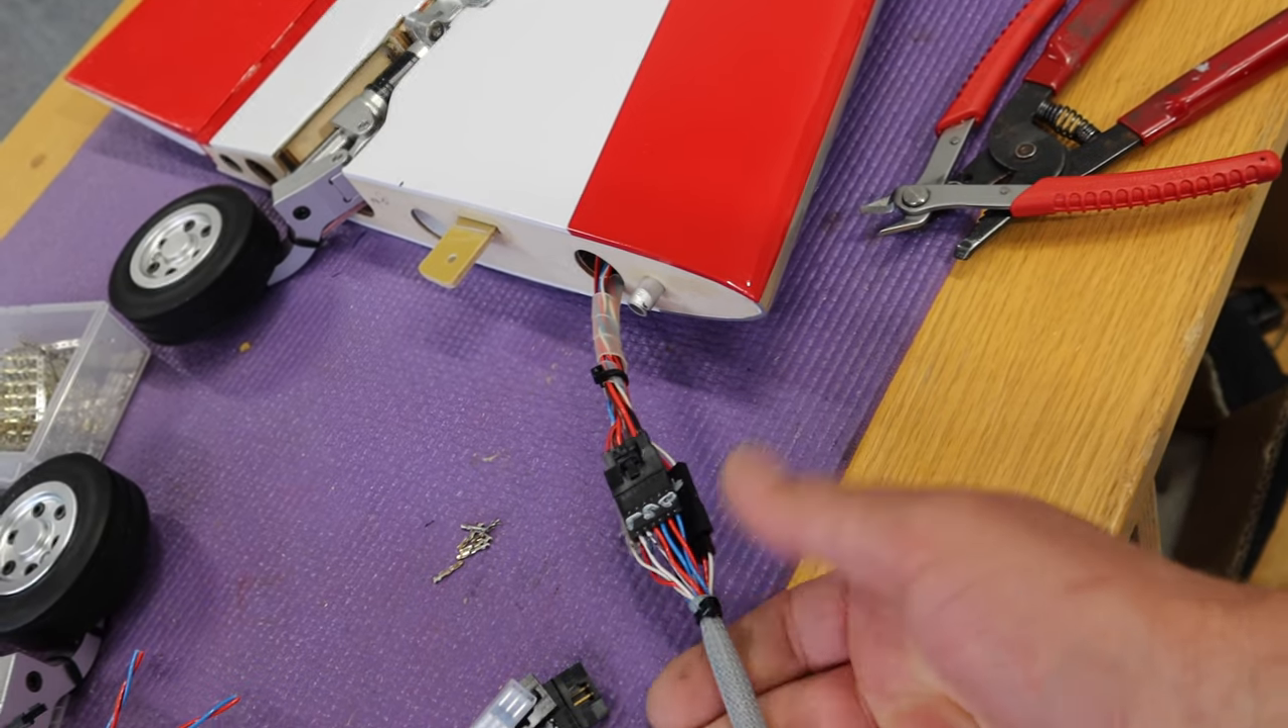This is our fuselage side wiring harness which is all done now.